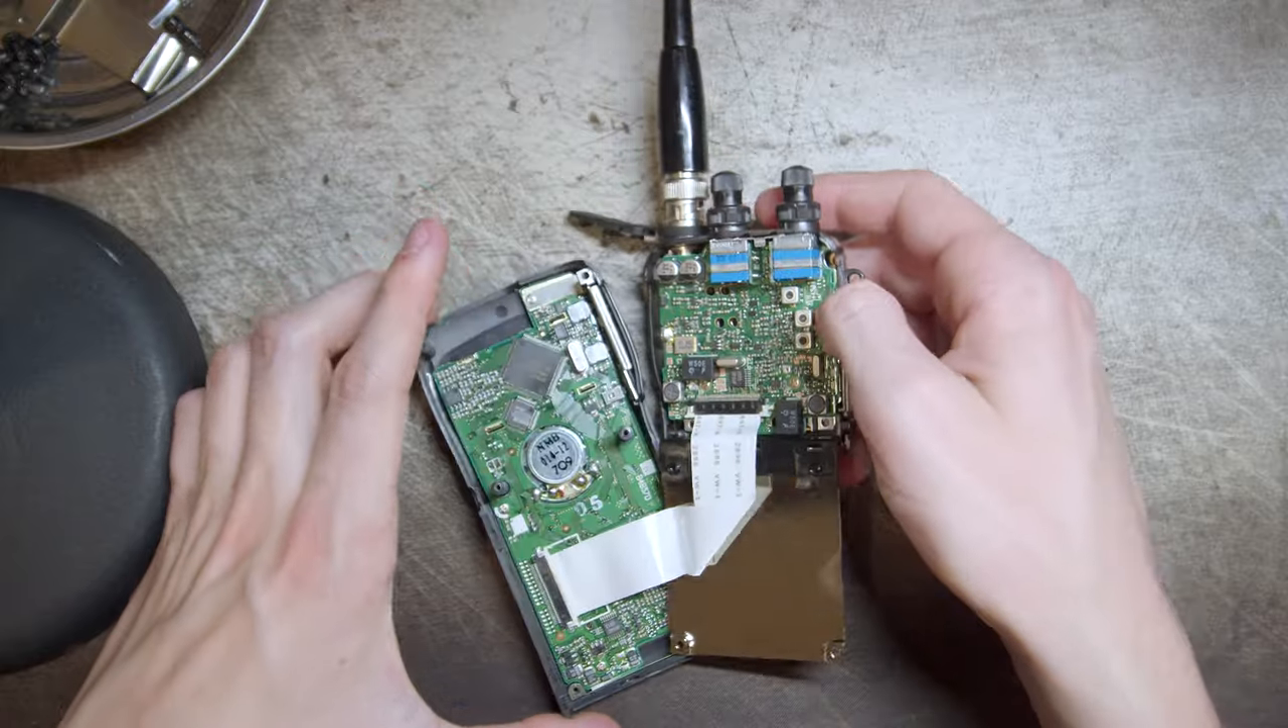All right, with all the screws removed, the rear panel should come off, and we should see the internals.